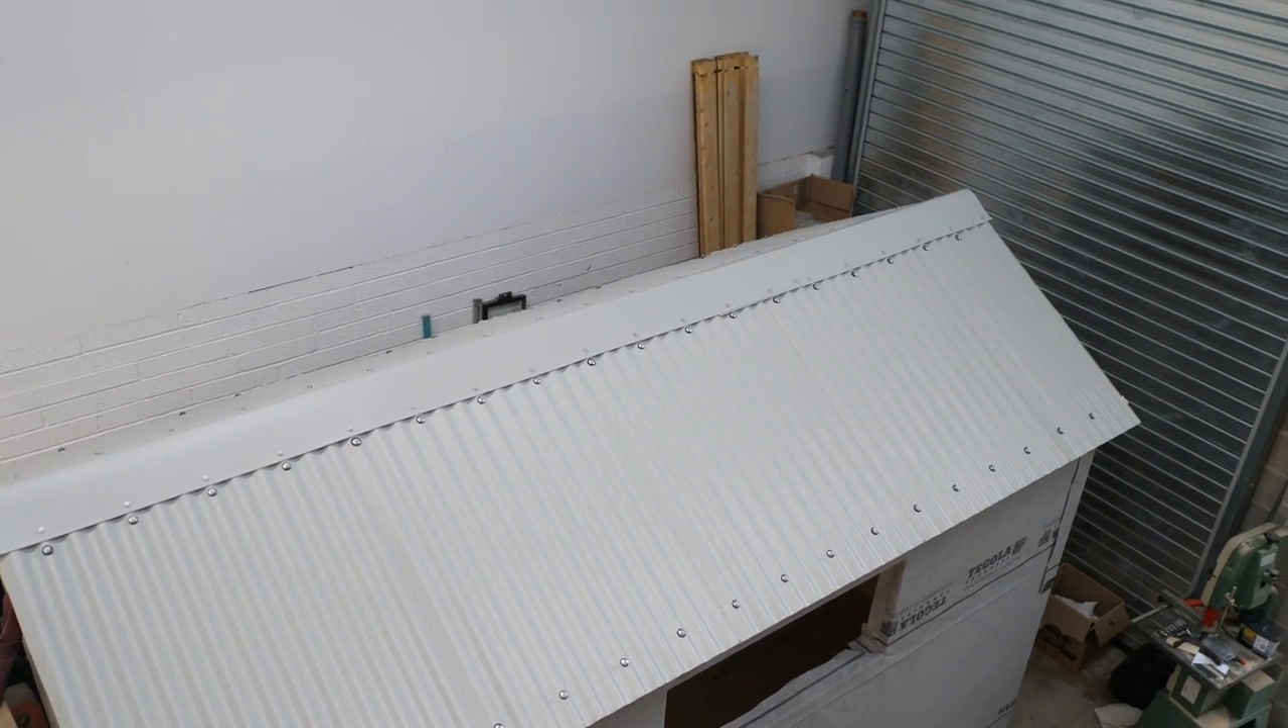As you can see the tin roof is now on.